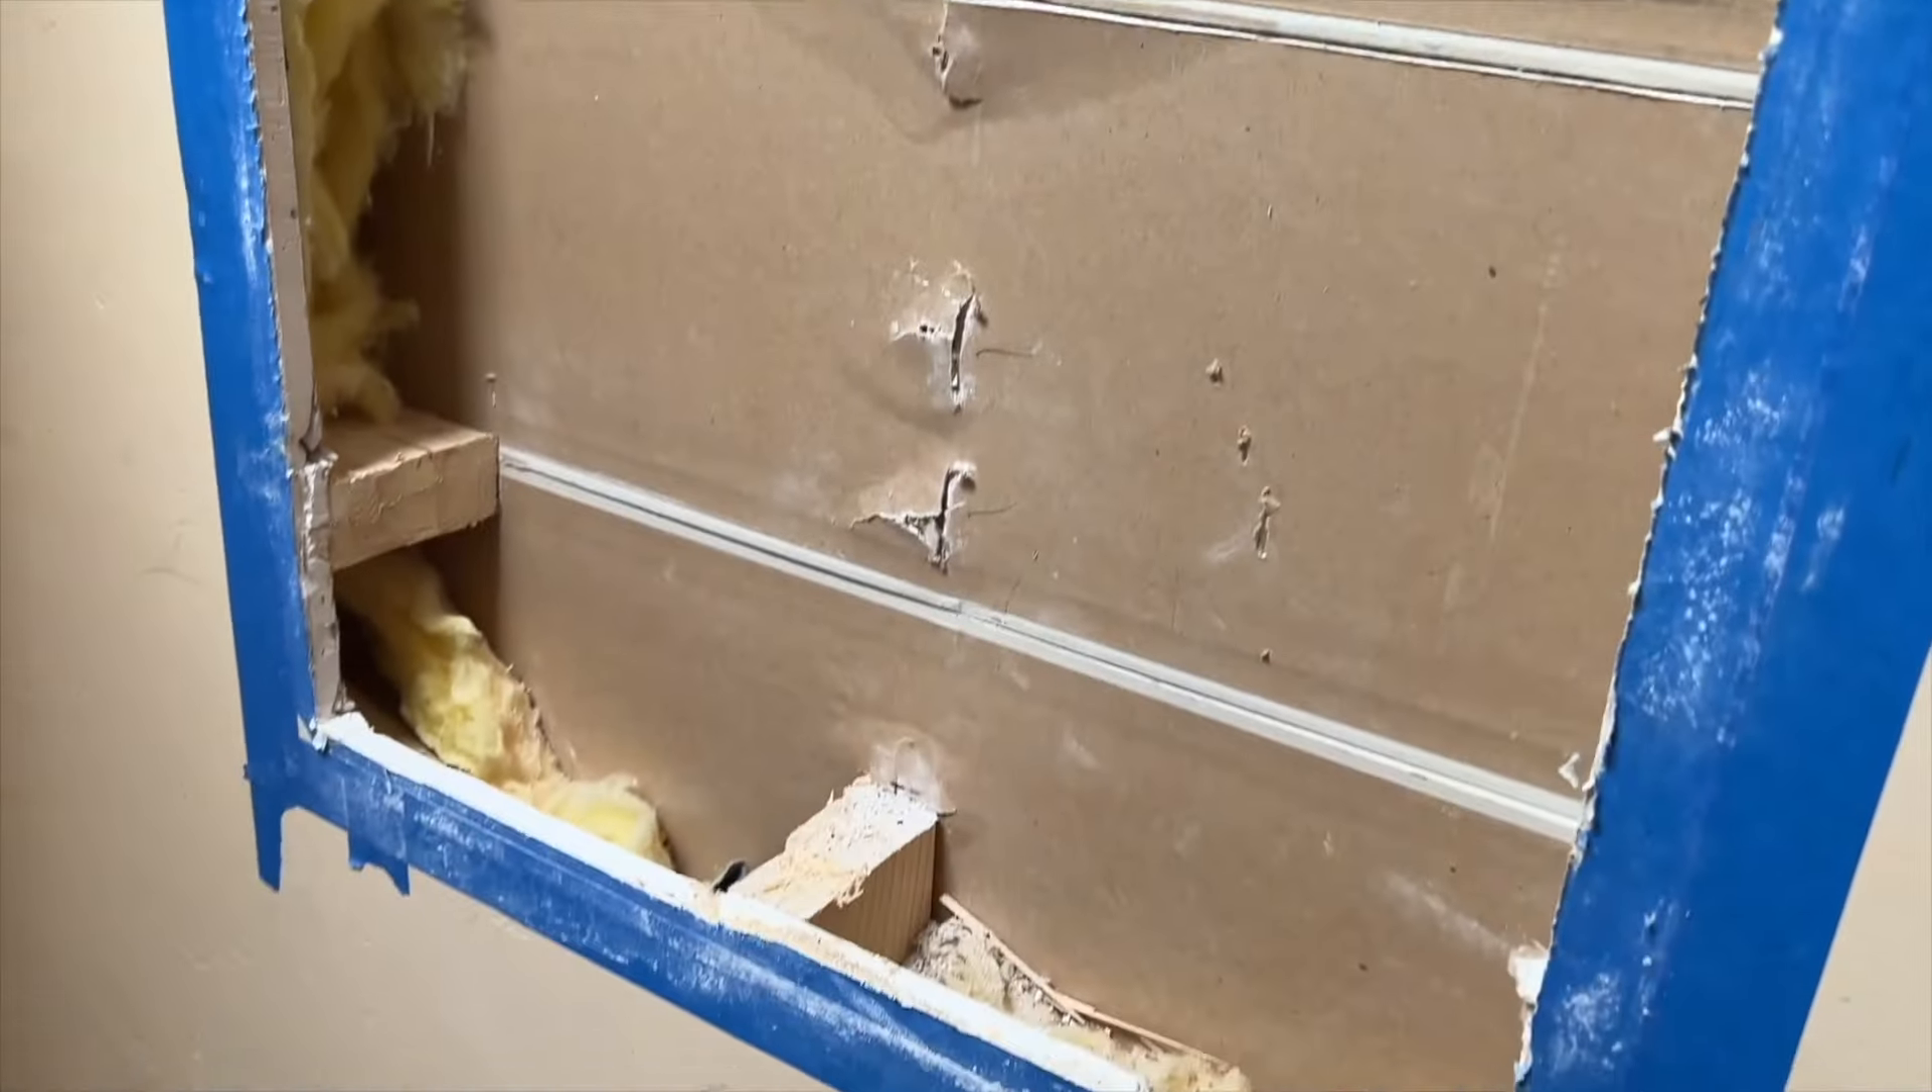I did have a nice little opening after removing all of the studs.